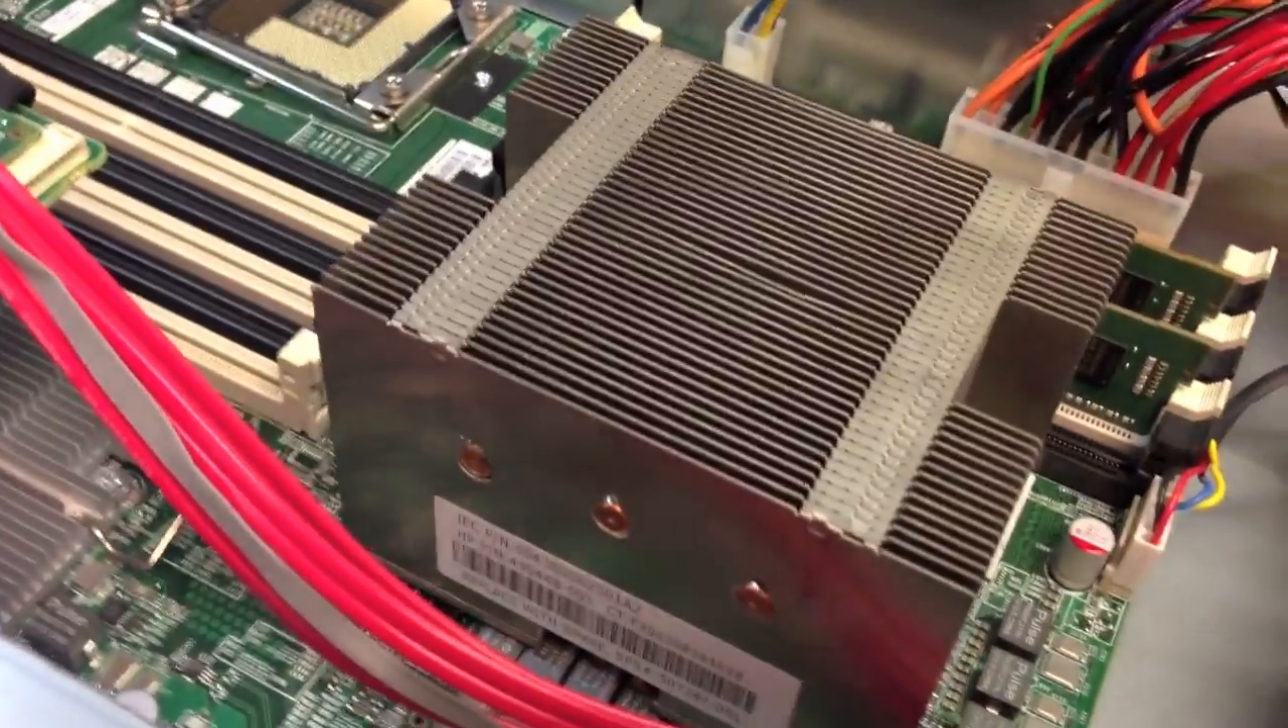This server already has one processor installed here is the second slot for the second one.